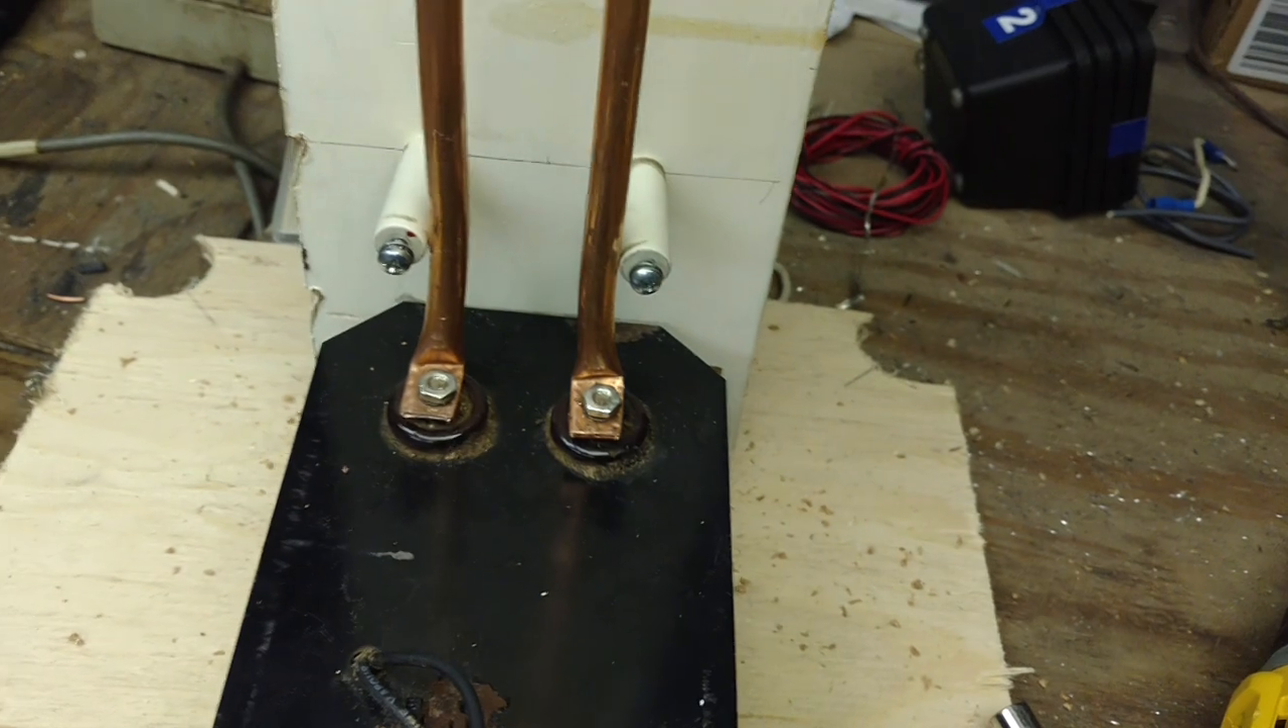Okay, my electrodes are, uh, bolted on.